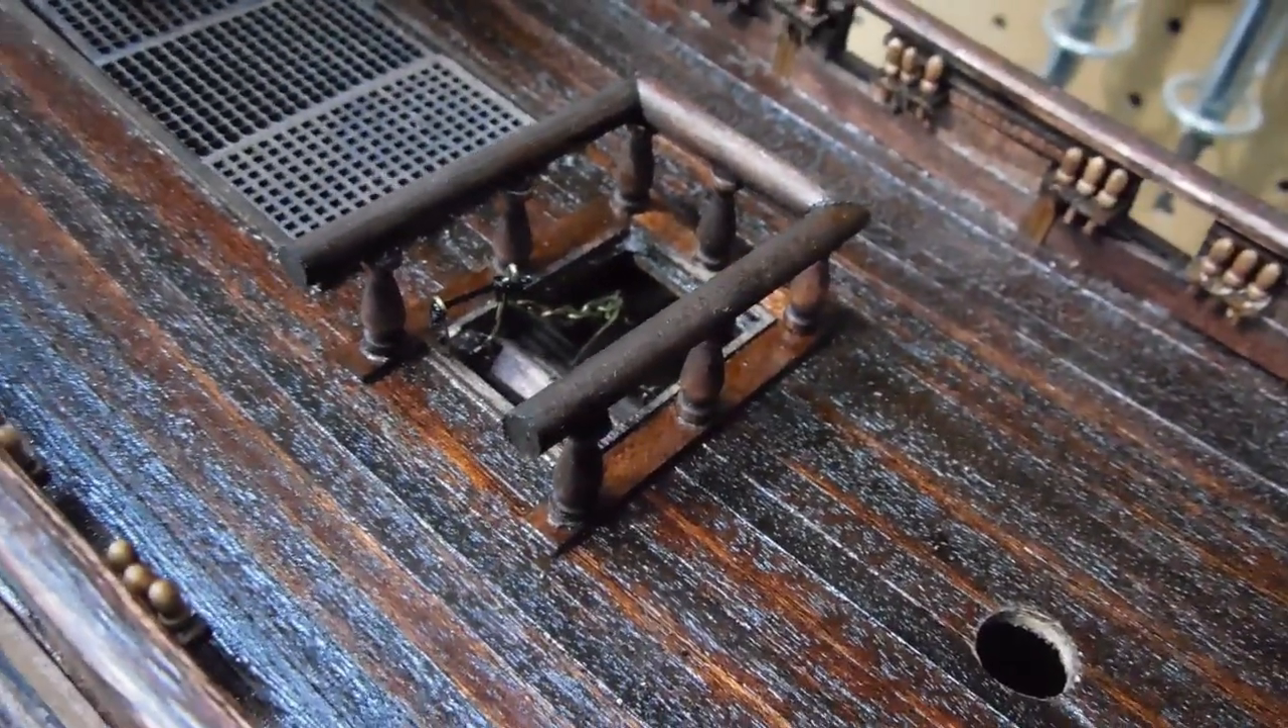Then I've completed the rail that guards the open stair while going to the lower decks.